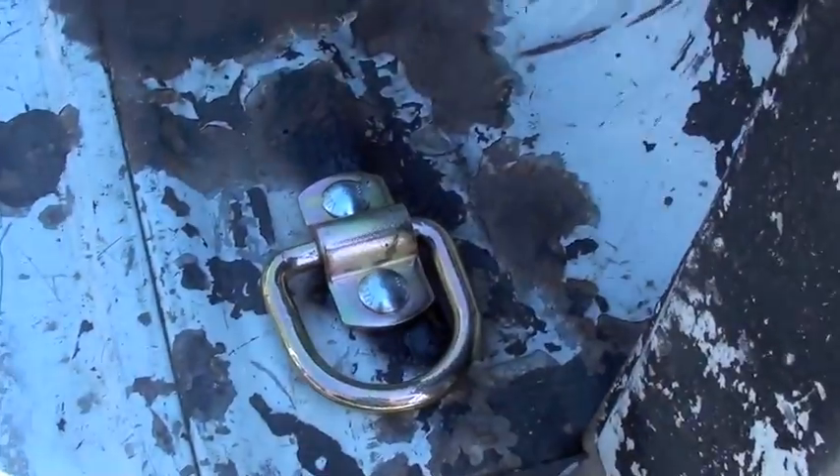Okay, so there's the D-ring we just finished putting in.